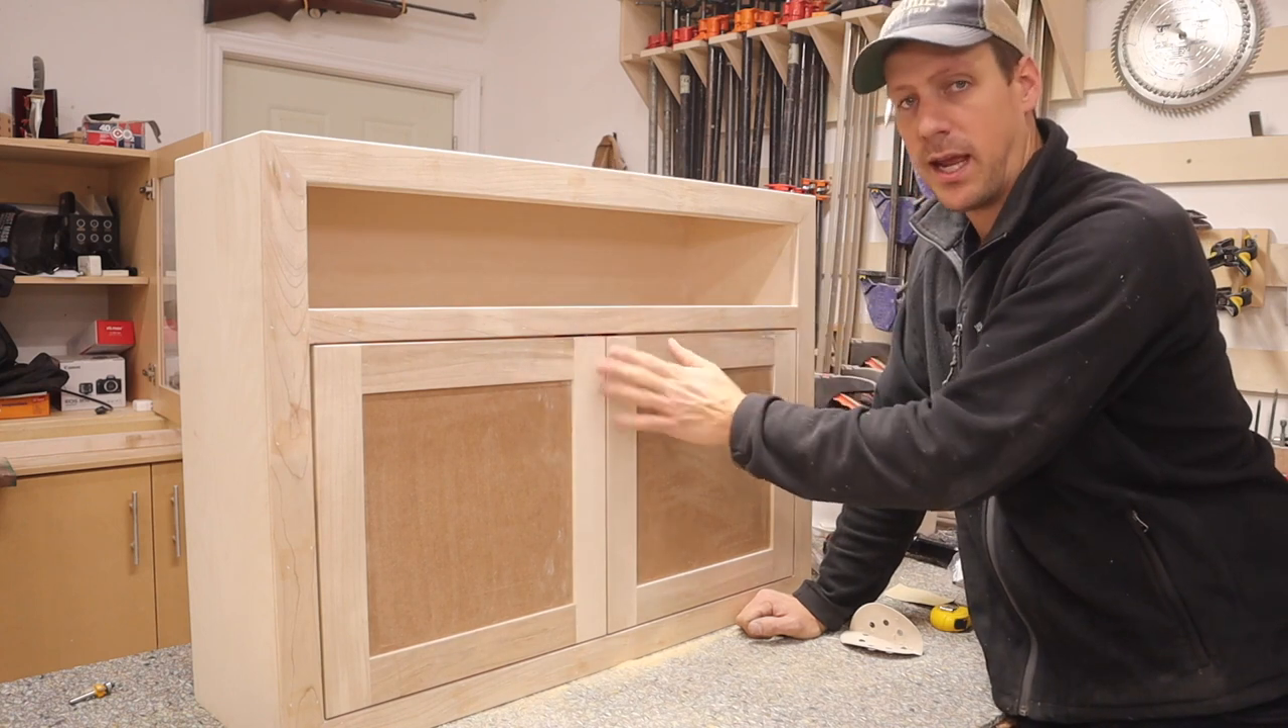The carcass is all done and the doors are made and I have them hanging and I didn't want it to have any handles on it.